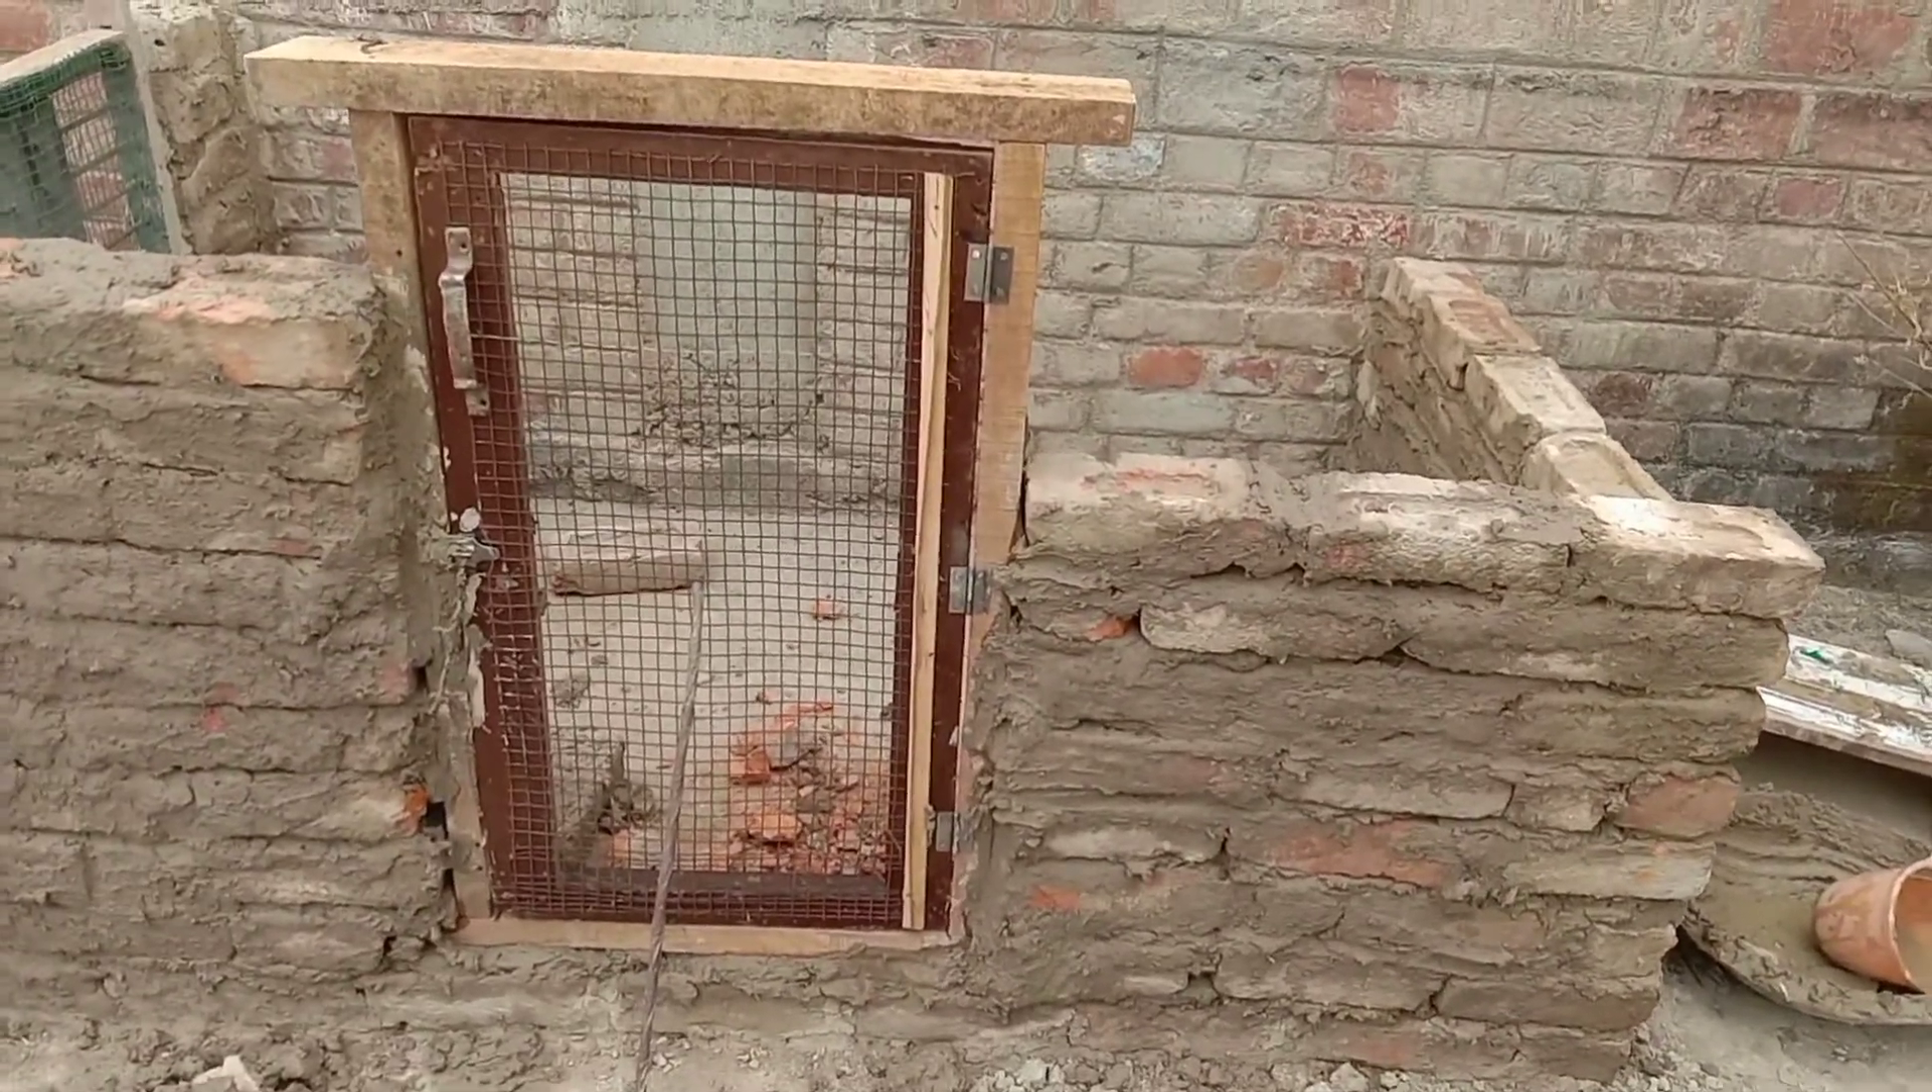आज हमारे पिजन लॉफ्ट में दर्वाजा लग गया है।